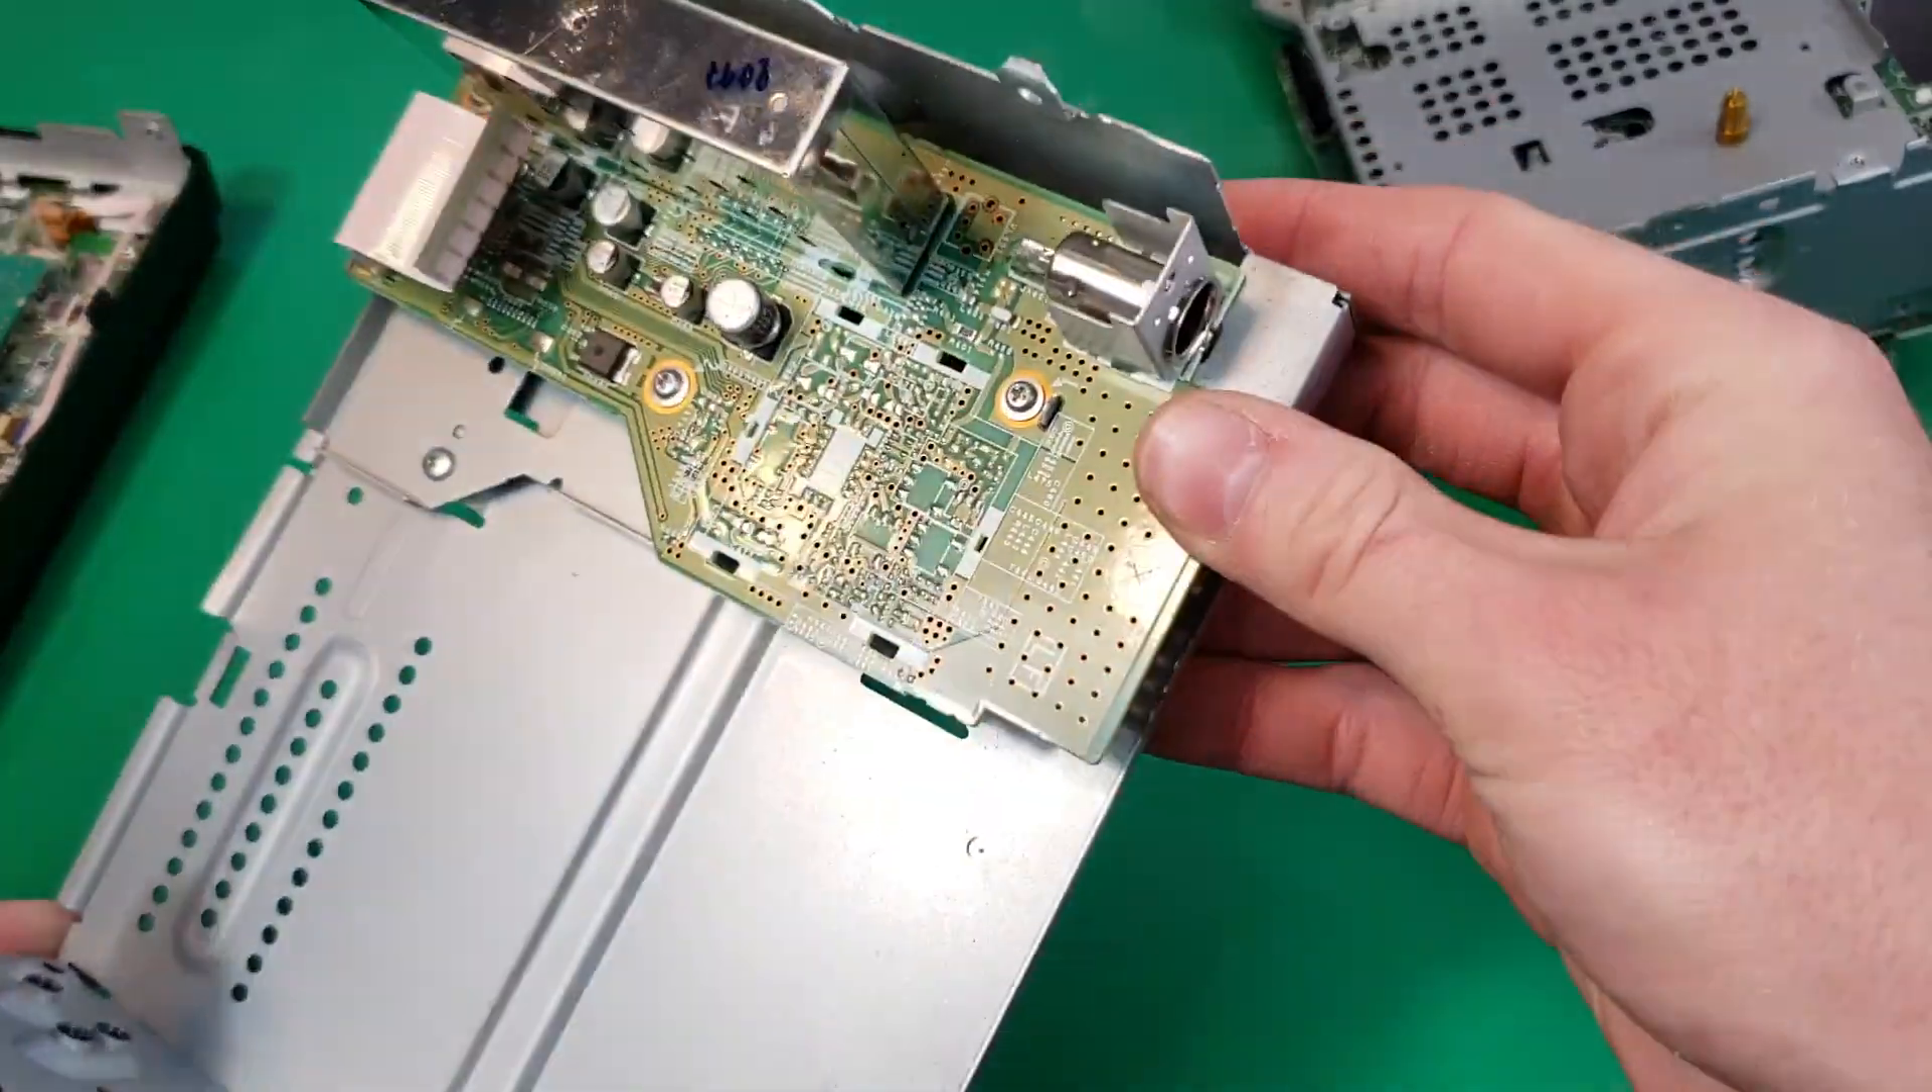Here we have another board connected to this metal piece here.